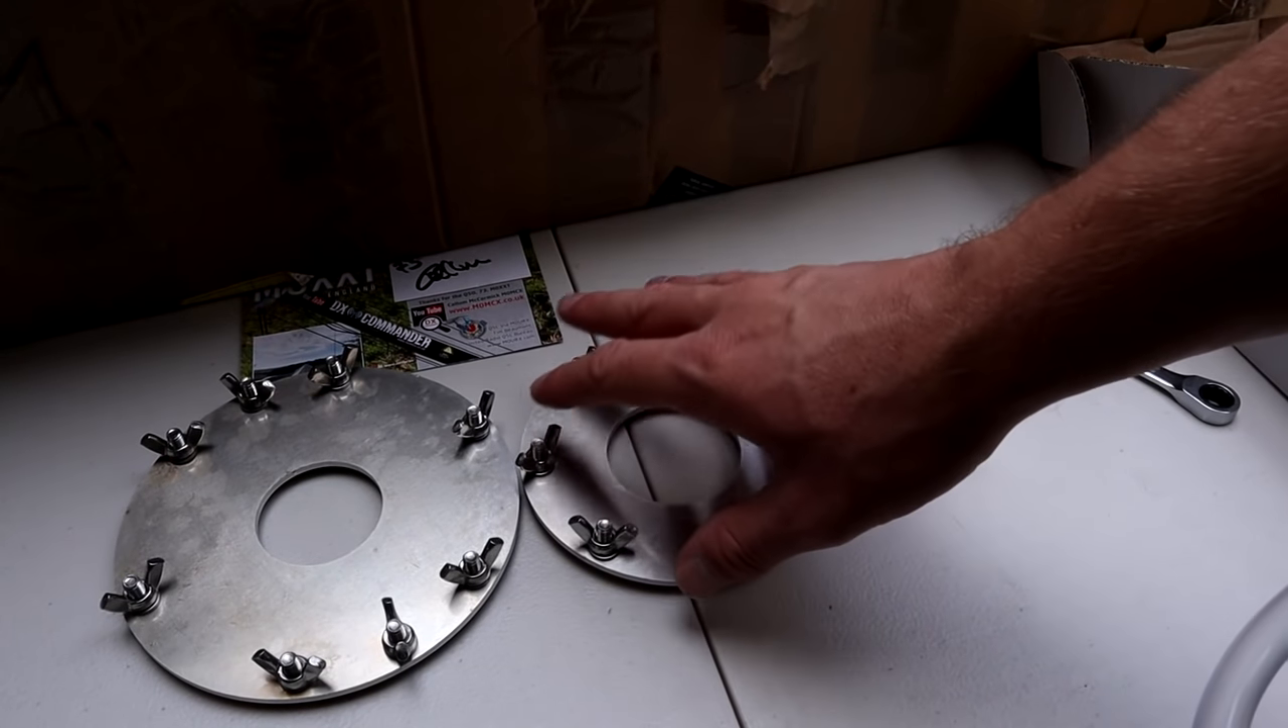So both of my base plates have now been done with the wing nuts on them.